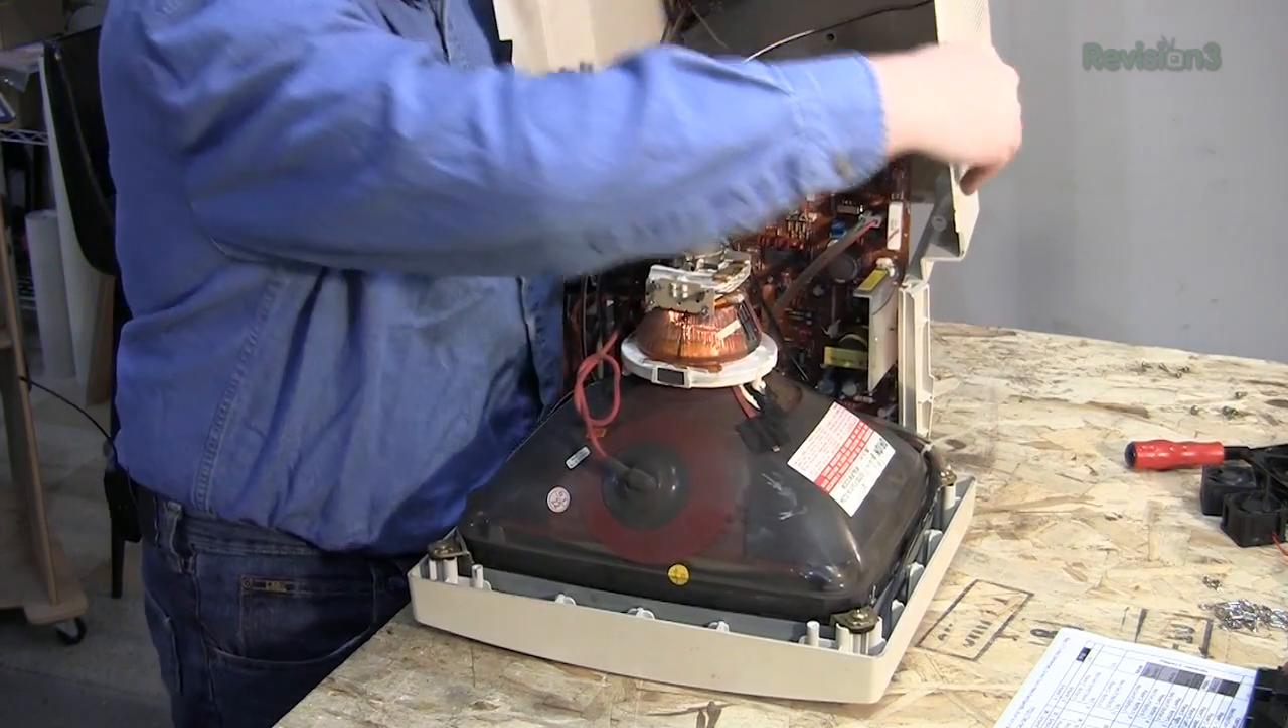I have most of the chassis off from the monitor.